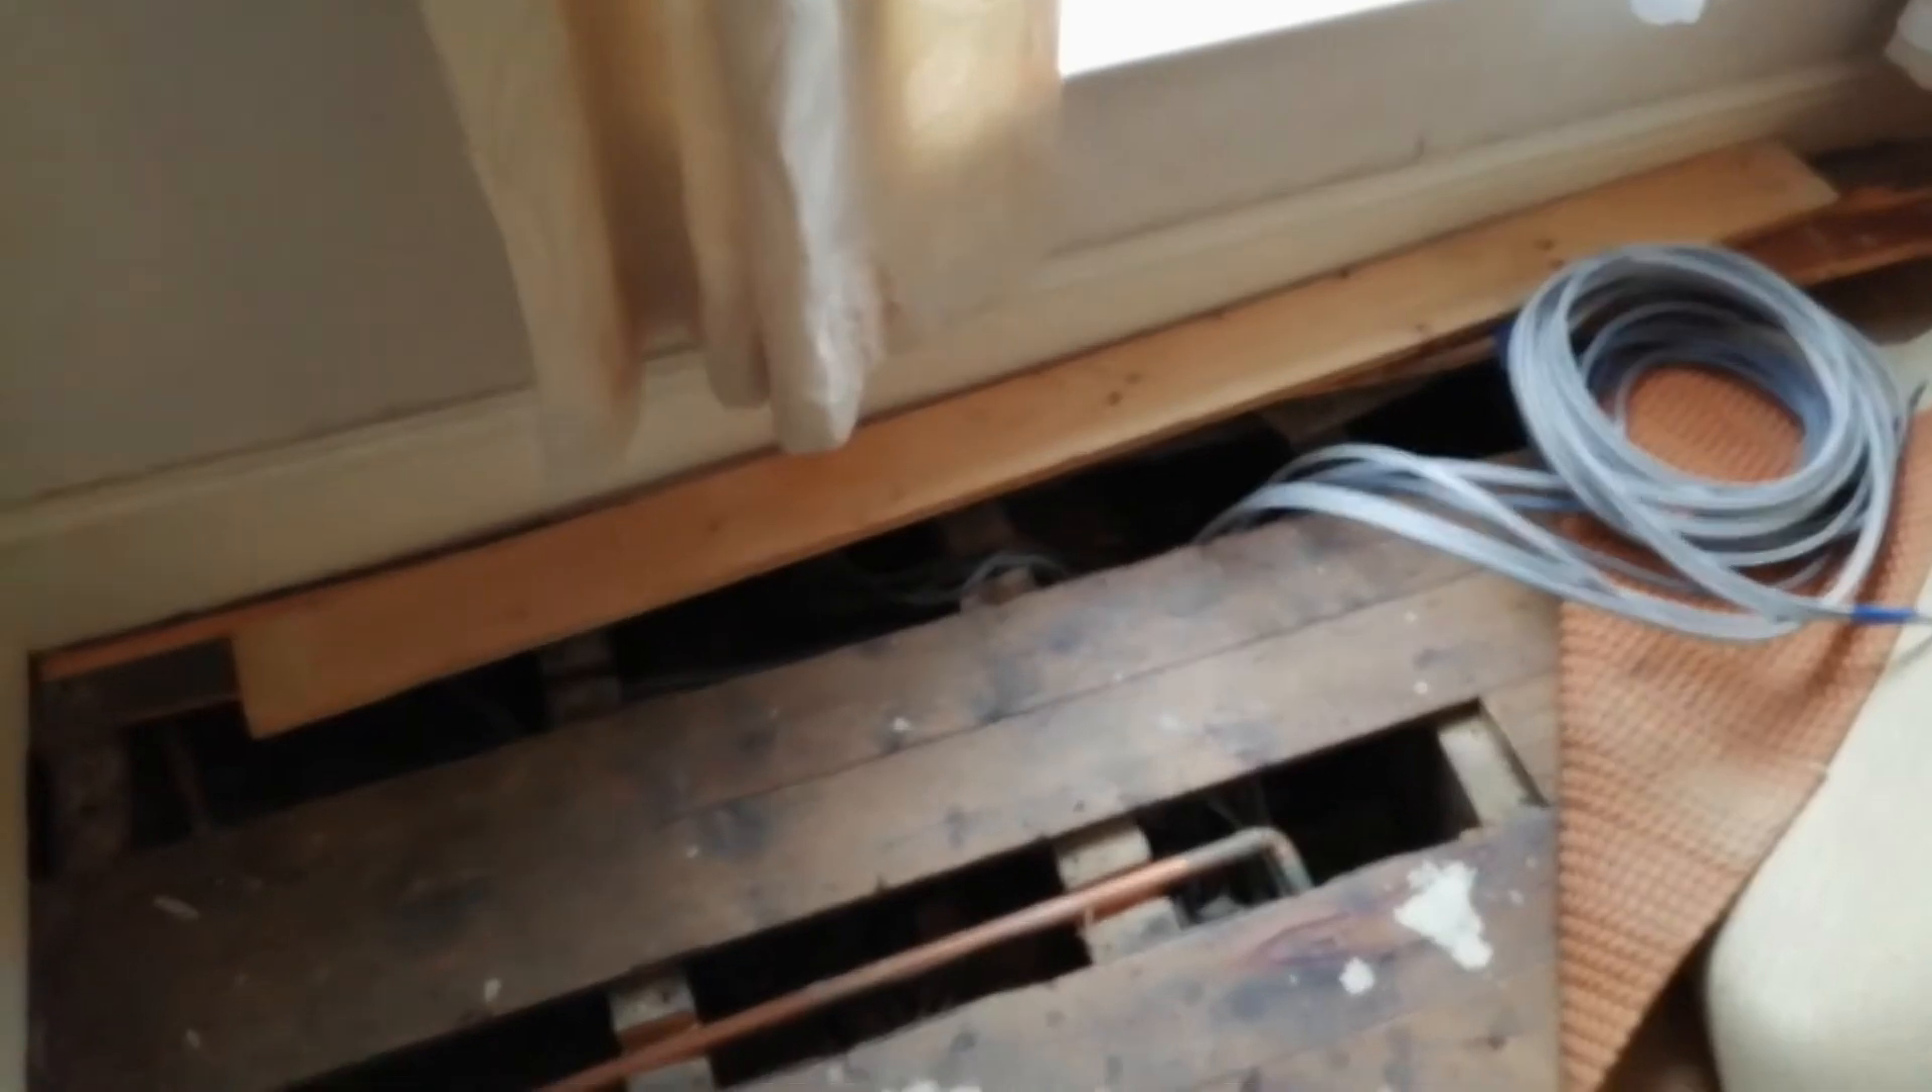We've had the floors up in the master bedroom and we've started pulling cables under the floors.